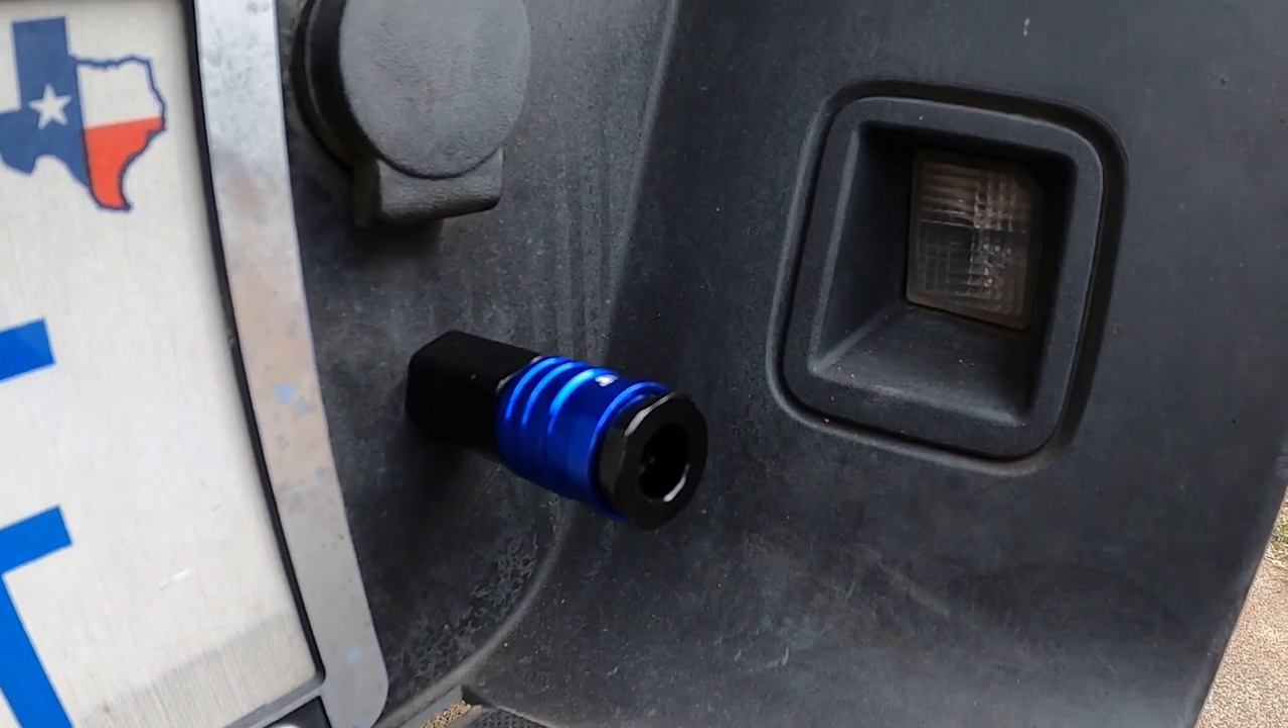We just drilled a hole and installed this air chuck on the rear bumper.